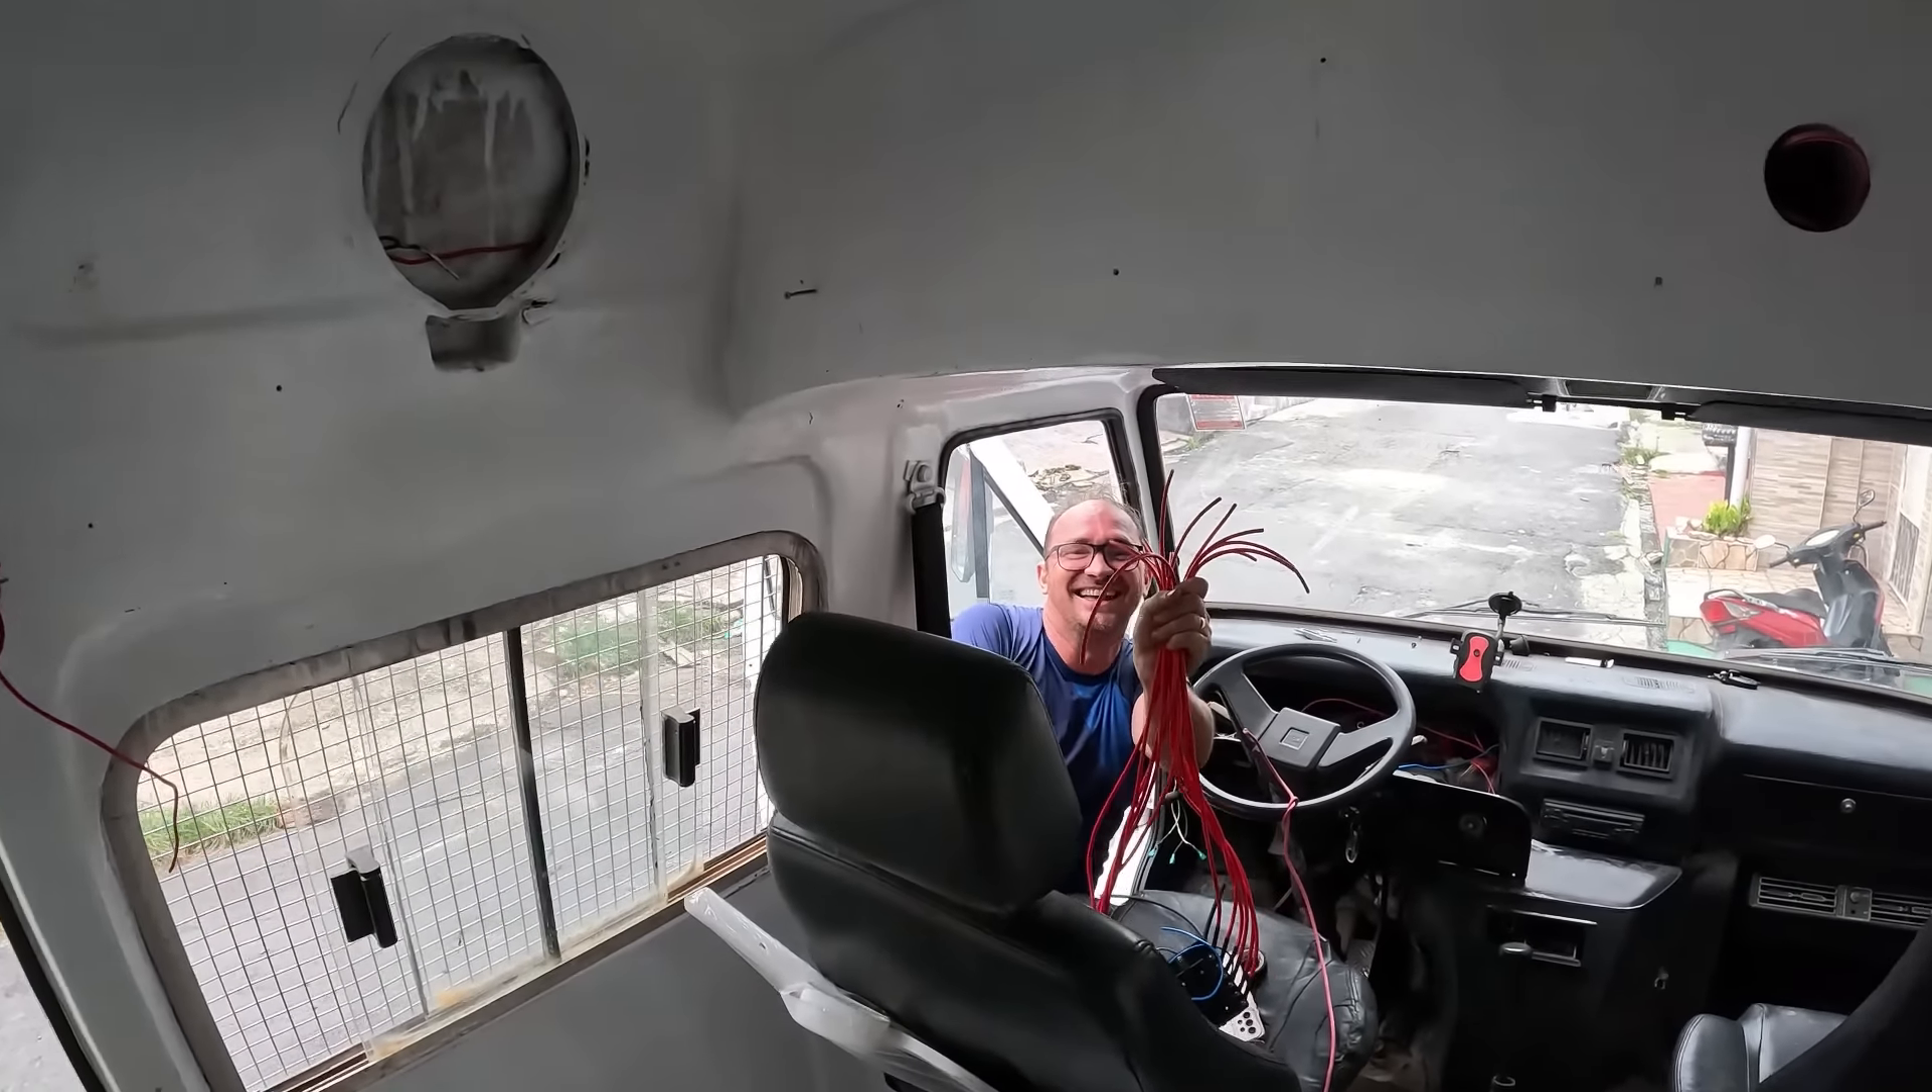Ainda falta ligar todos esses fios aqui, ó.